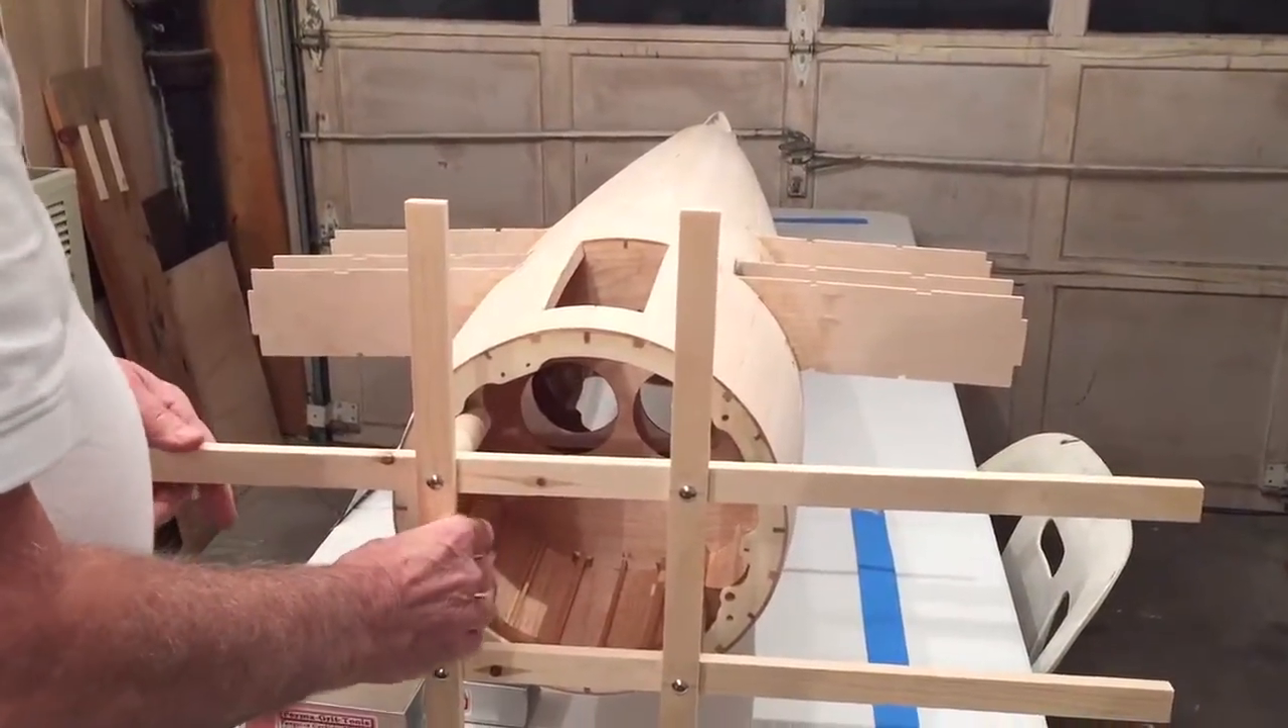As you can see, we've rigged up this jig to hold the fuselage in place.